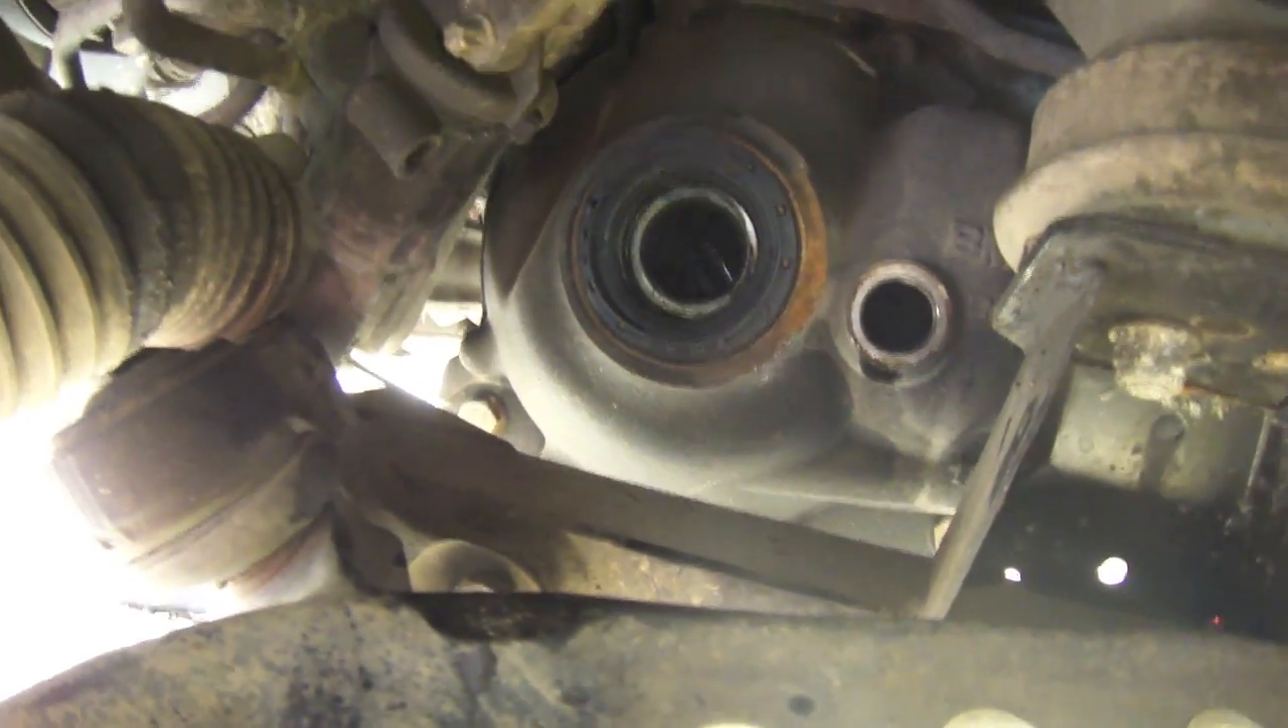There's the new seal in place there.